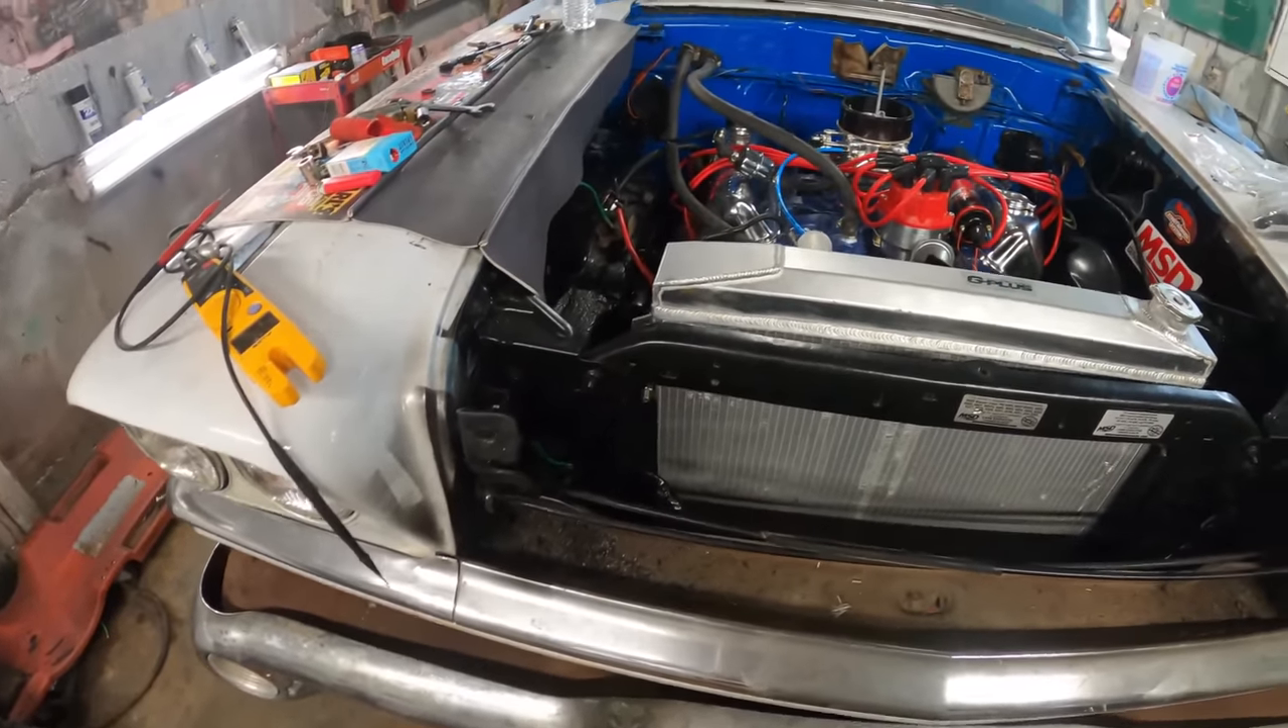There's one installed radiator.